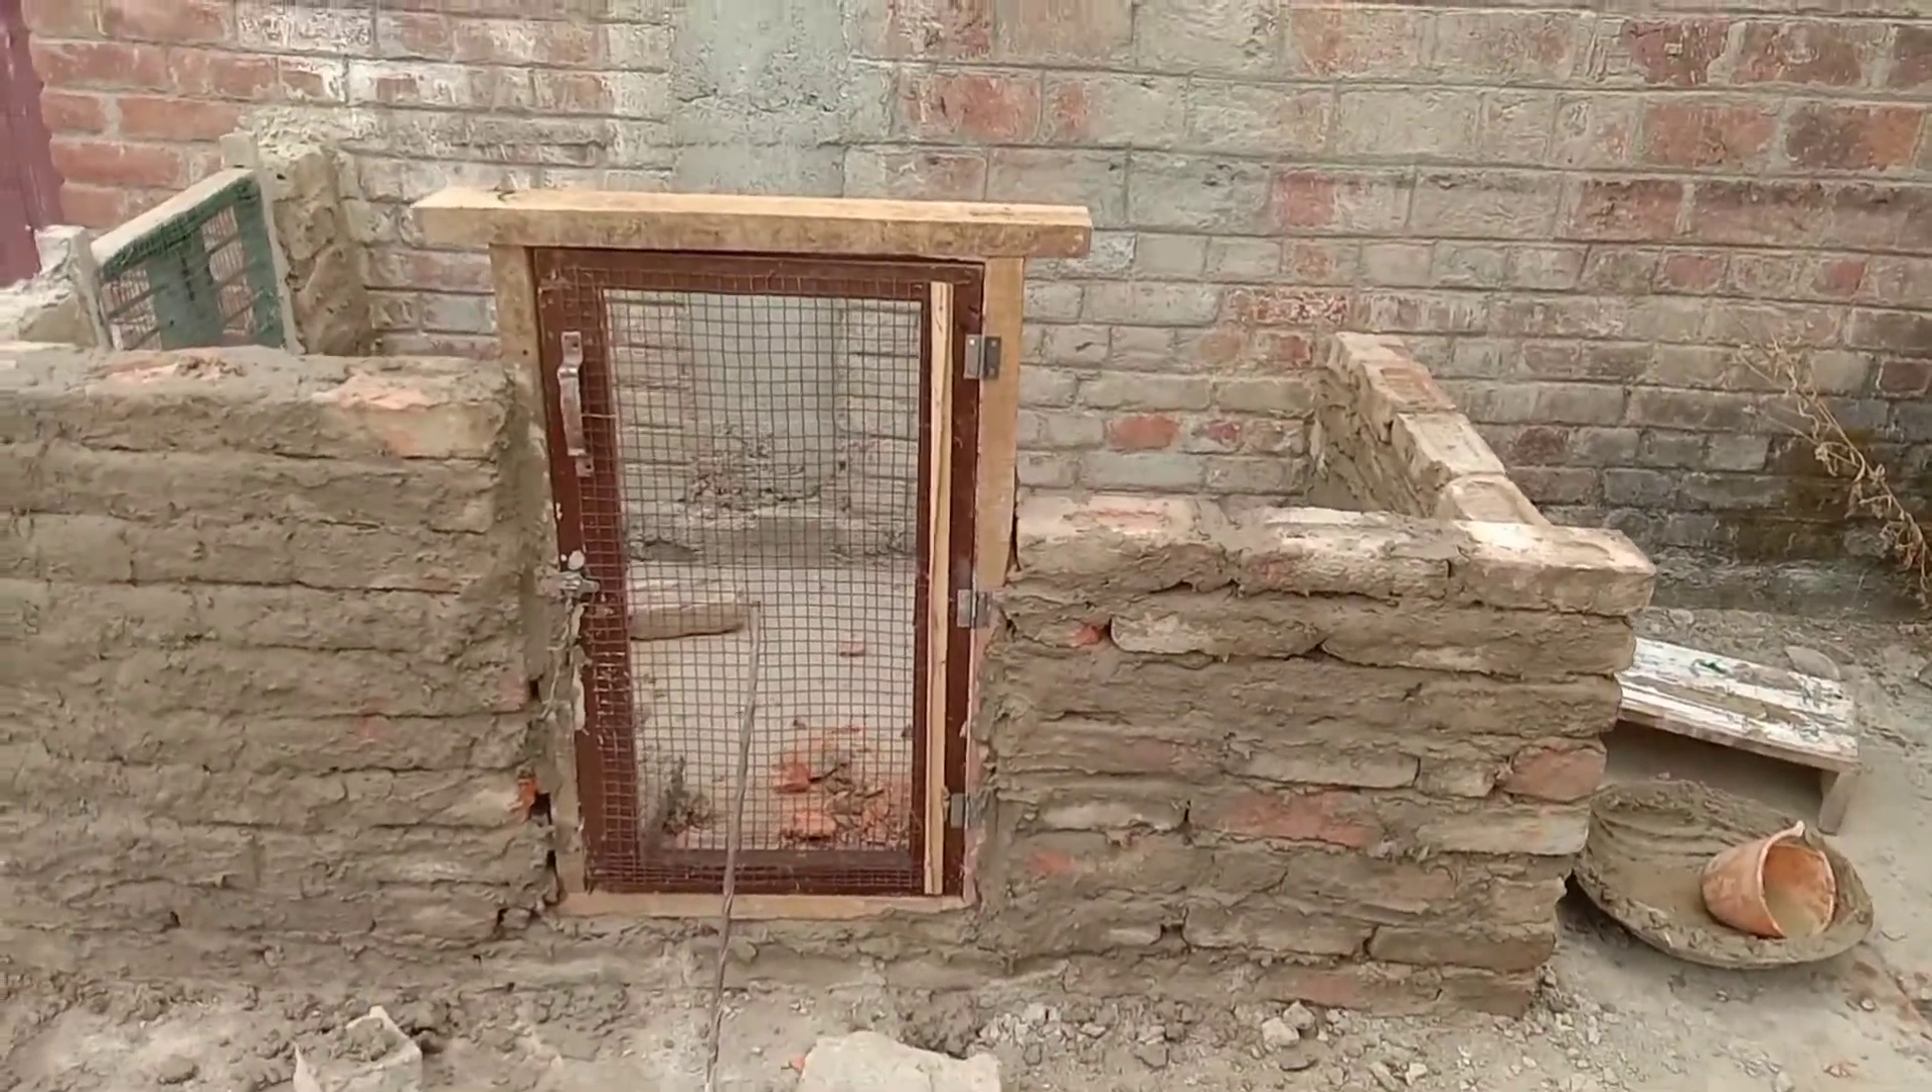आज हमारे पिजन लॉफ्ट में दर्वाजा लग गया है।